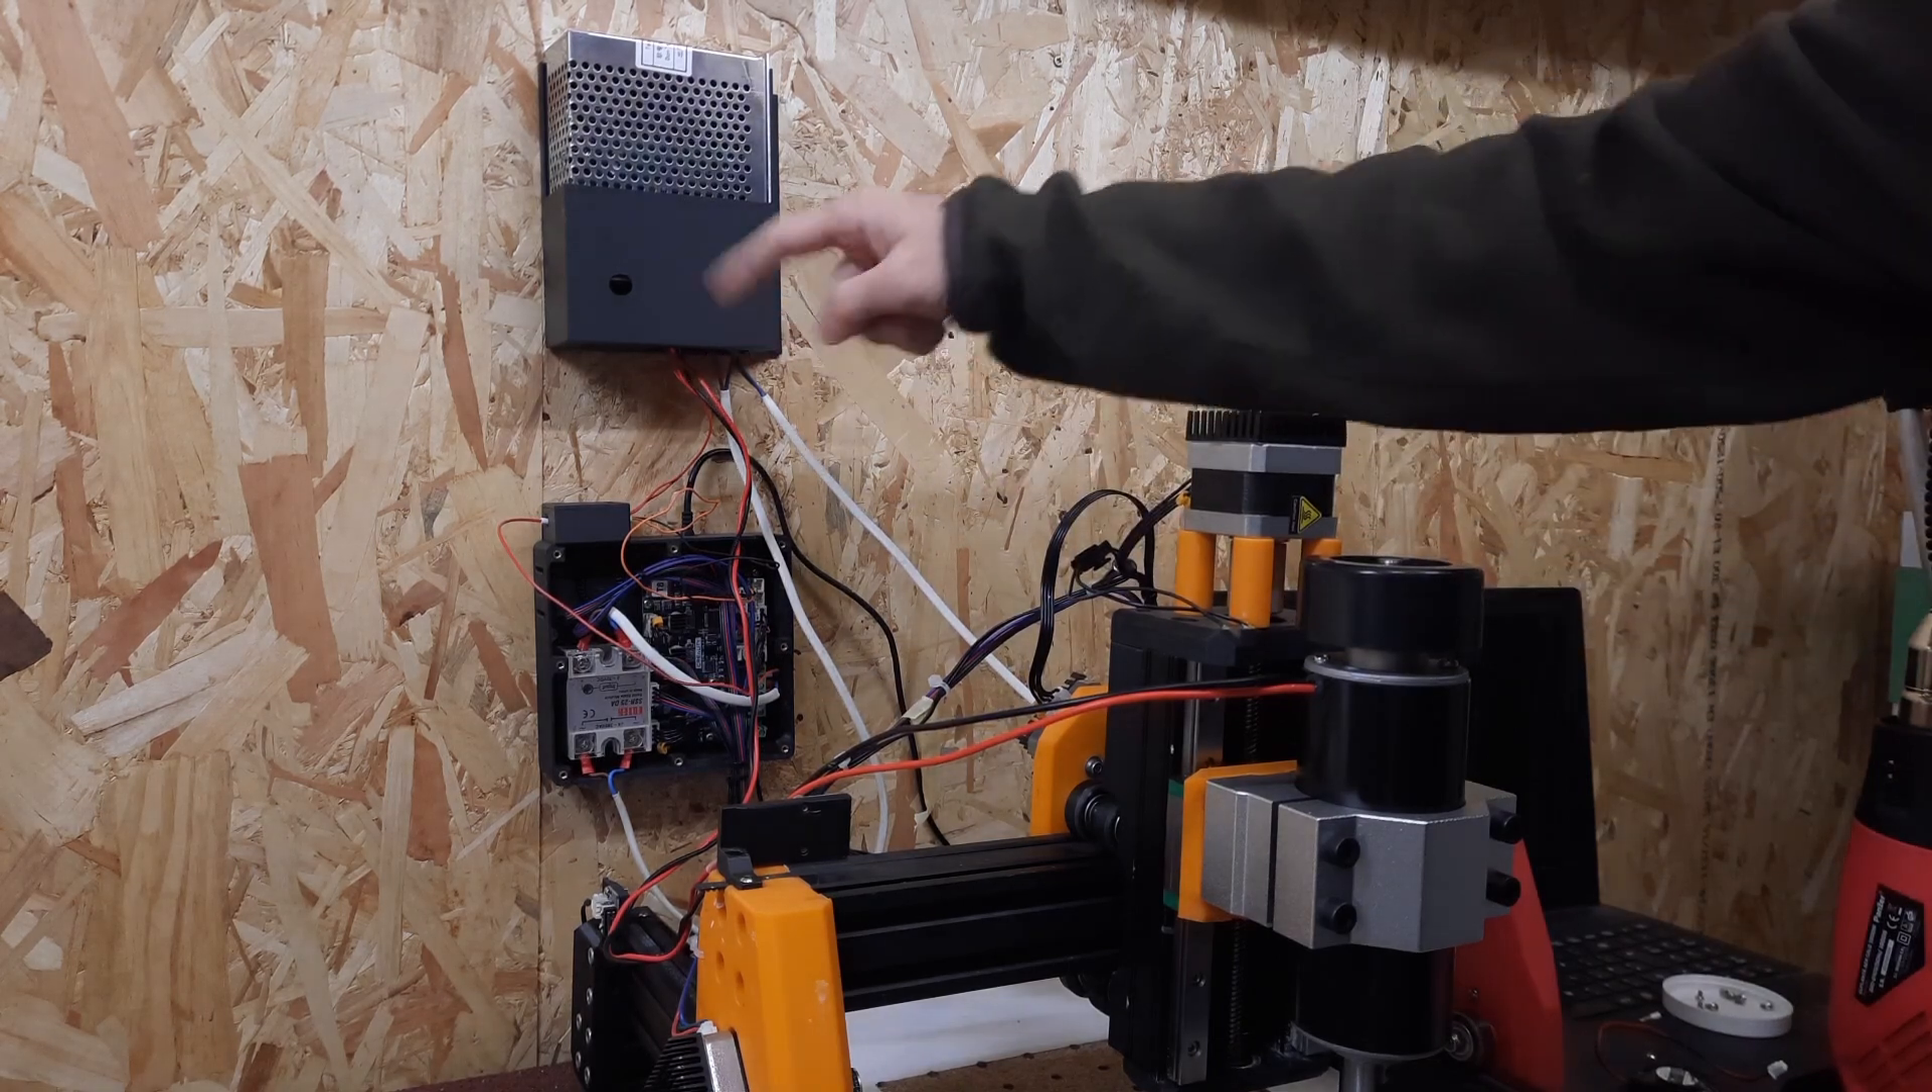So wiring is done, I put the power supply here and connected it to the motherboard.